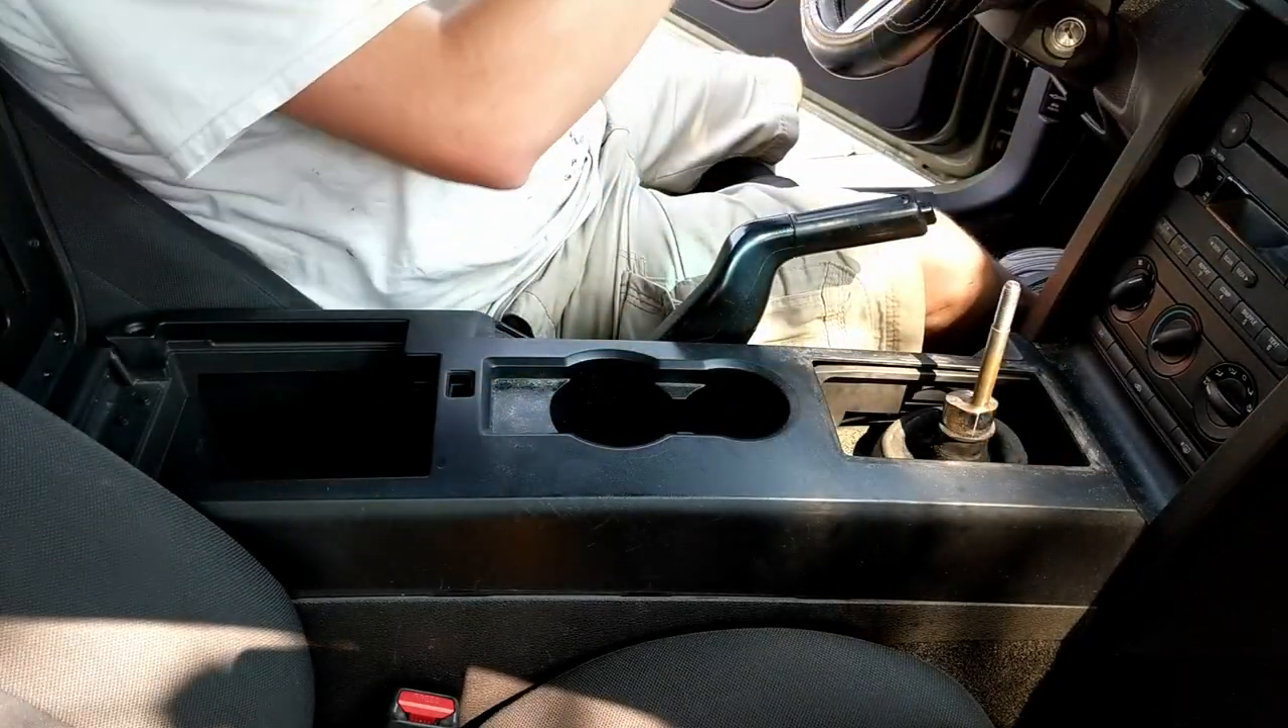I ended up unscrewing the shifter knob and removing all that to make it easier.